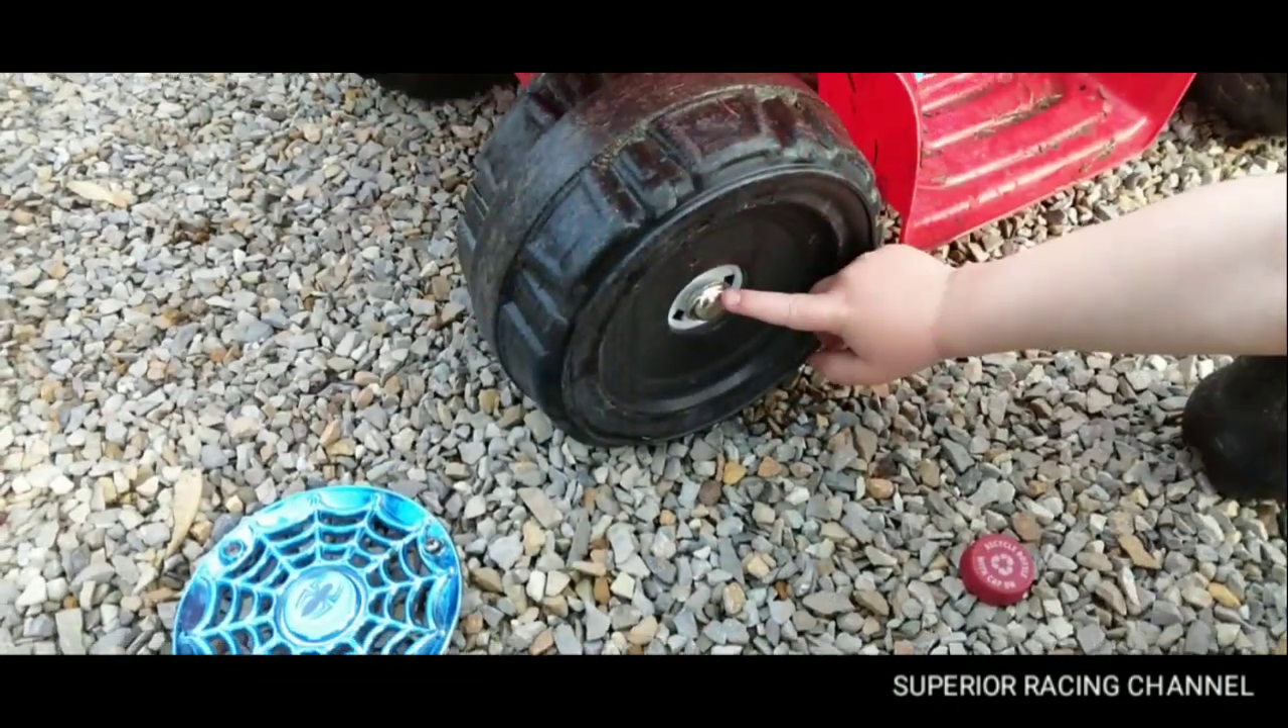We got our center cap off for our hubcap.